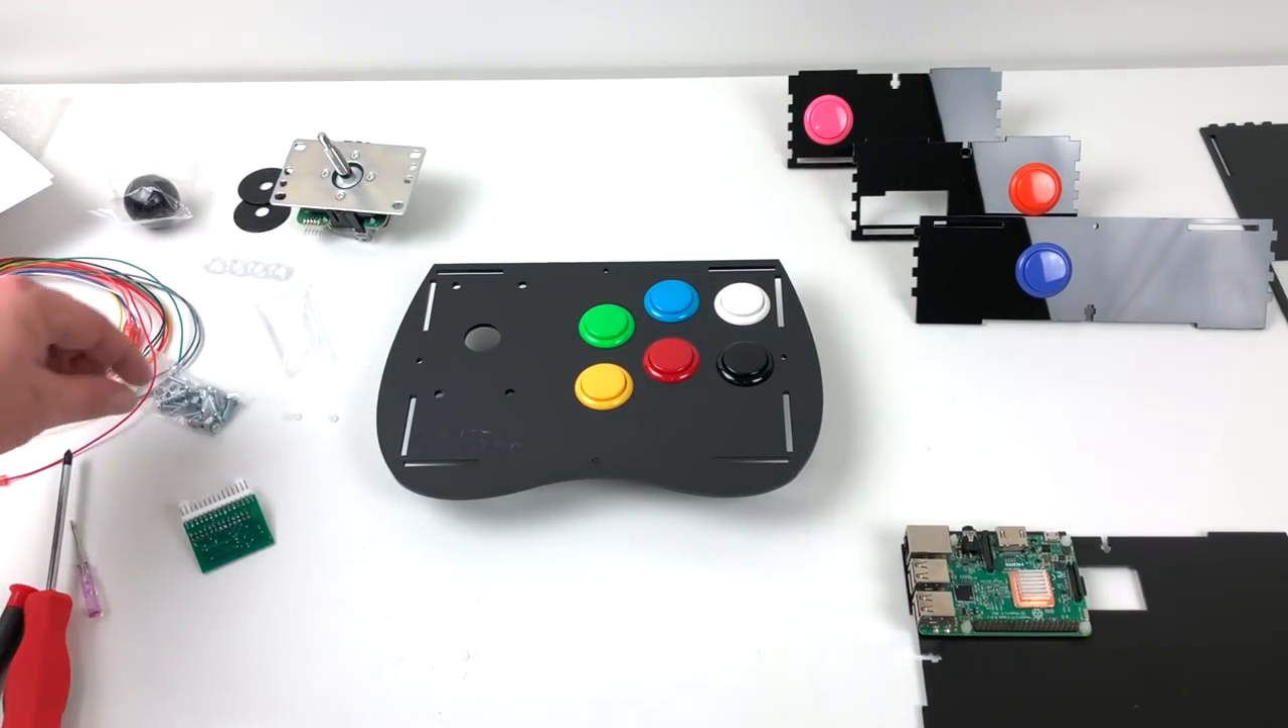With all of my buttons in place, it's time to mount the joystick.